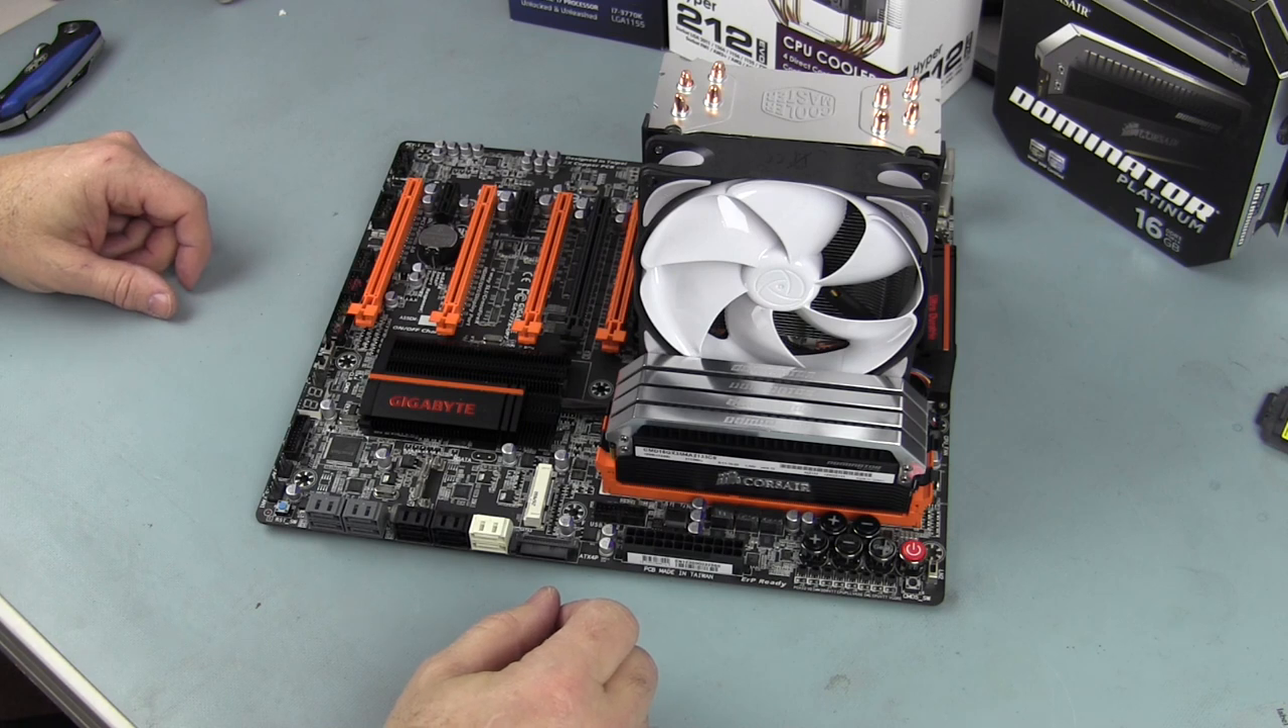We have RAM we have CPU we have CPU cooler now we need a power supply and a graphics card and a display.